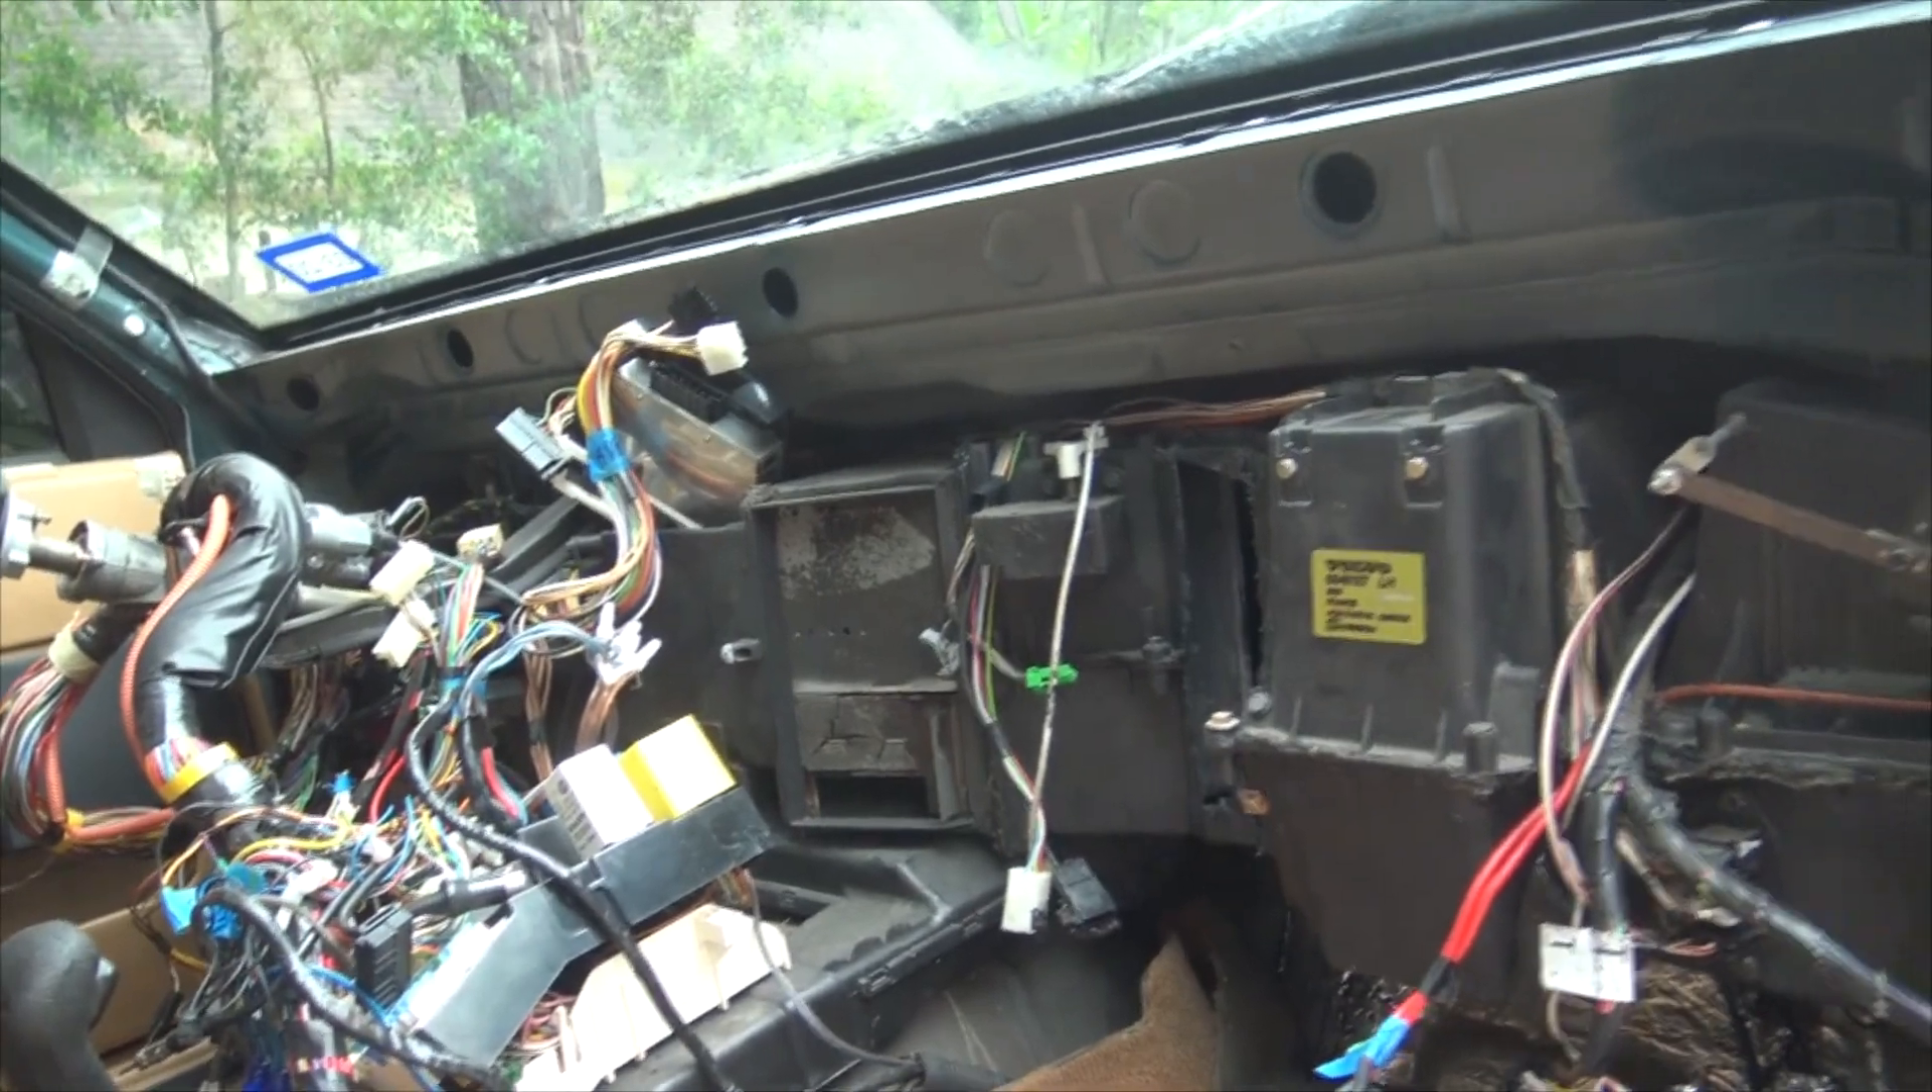You can see we got the whole dash ripped out.